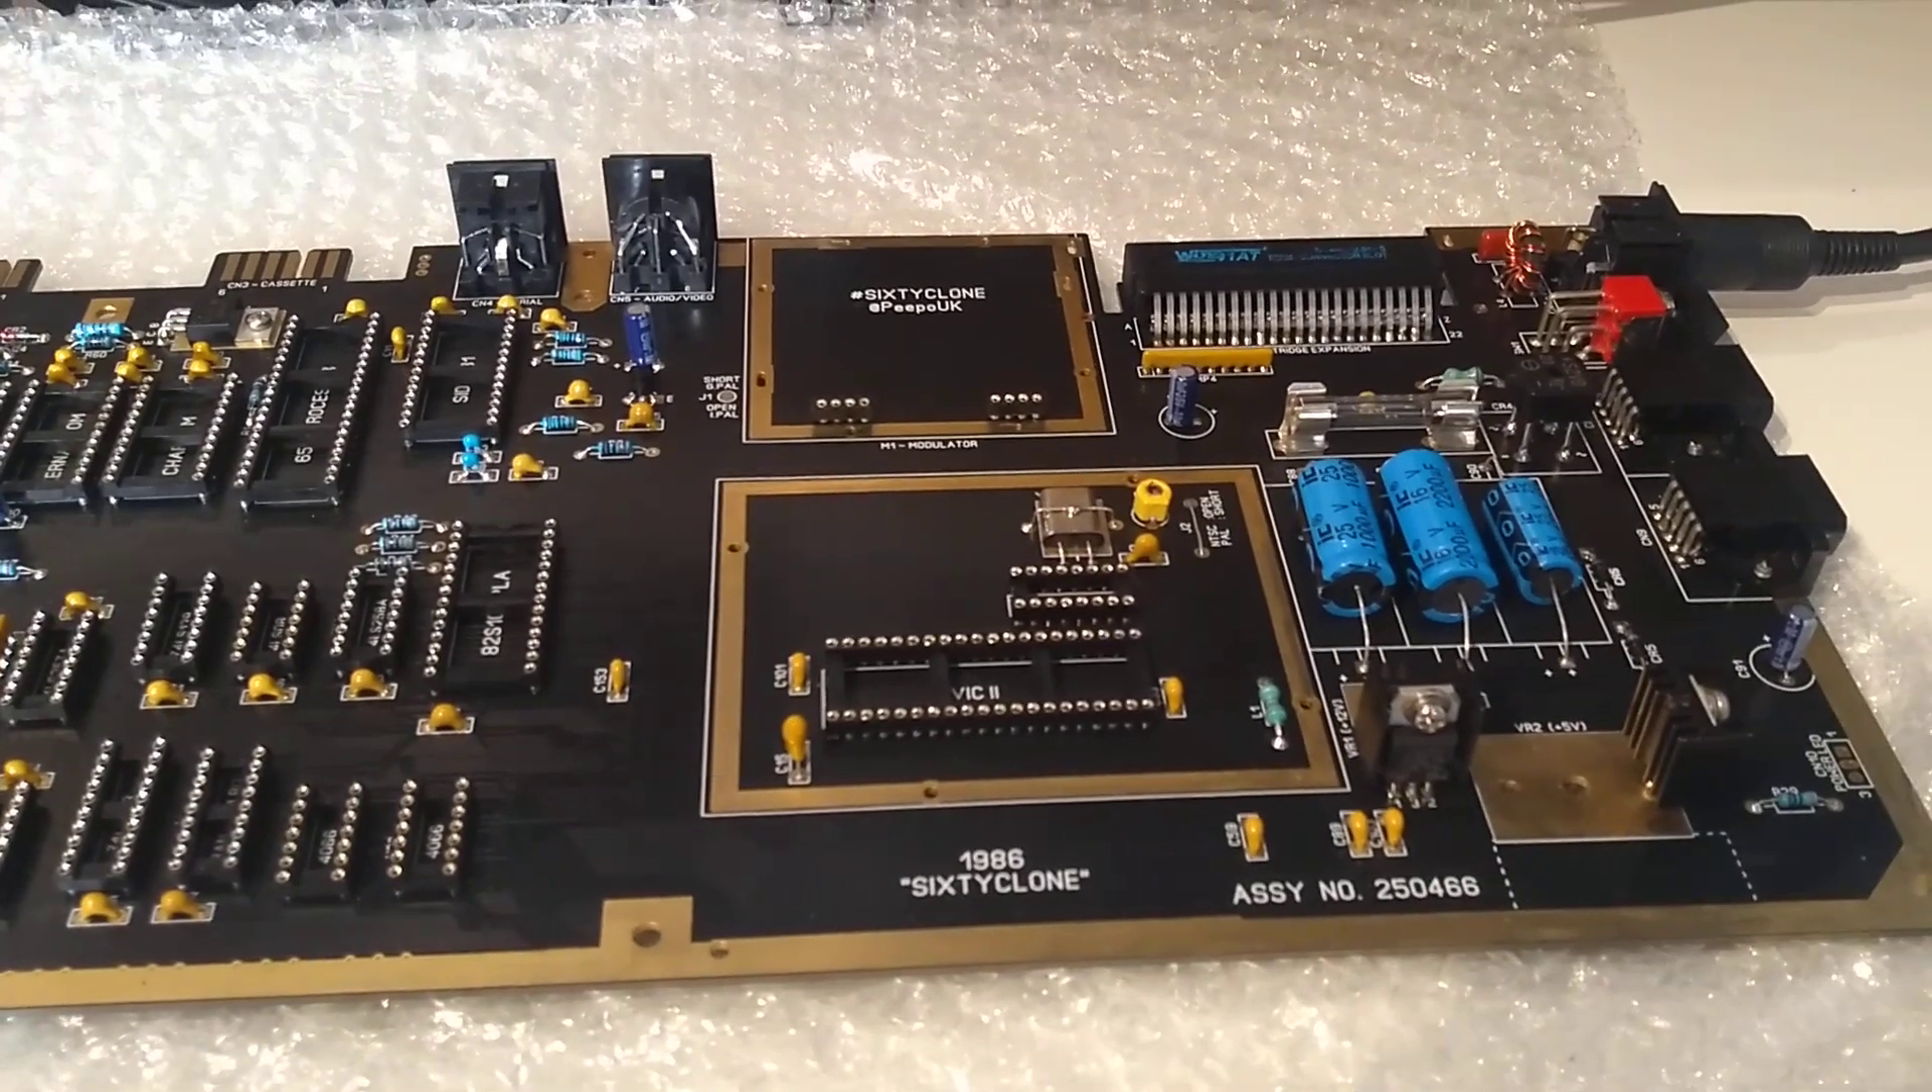As of now I have soldered everything in. Almost. I am missing the RF modulator.